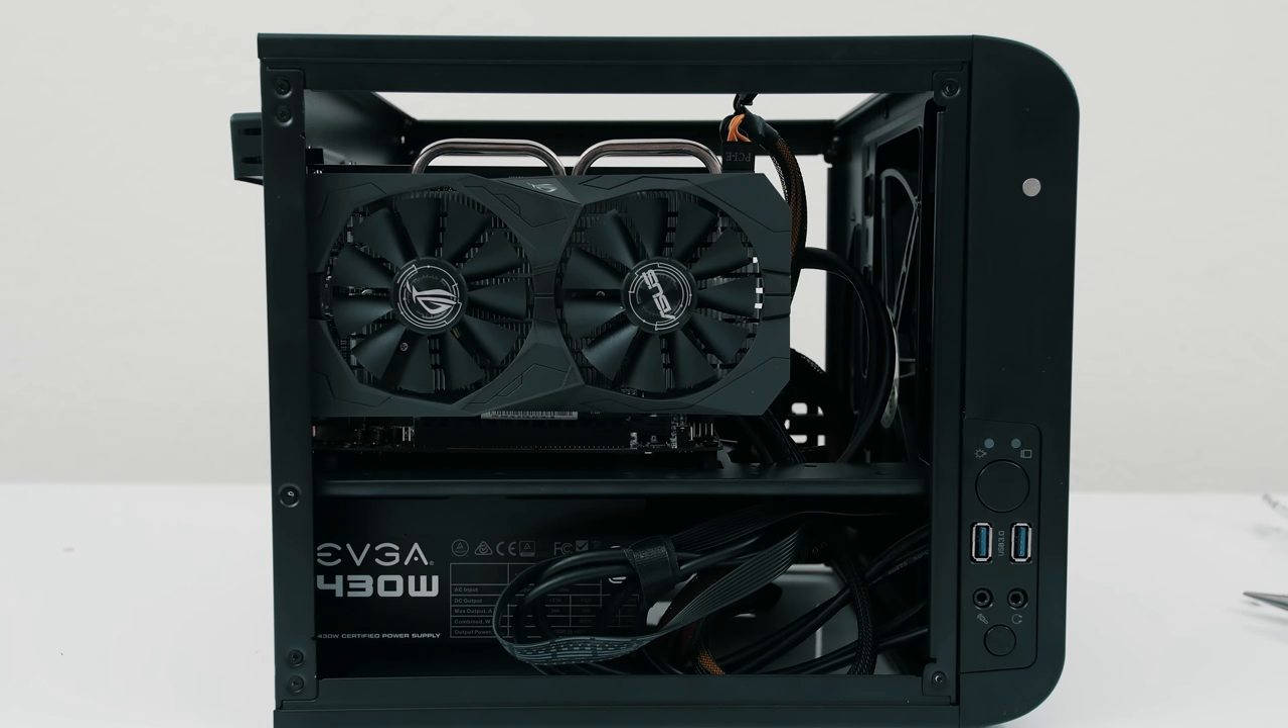As you can see I have a ton of cables wrapped up and hidden near the power supply.